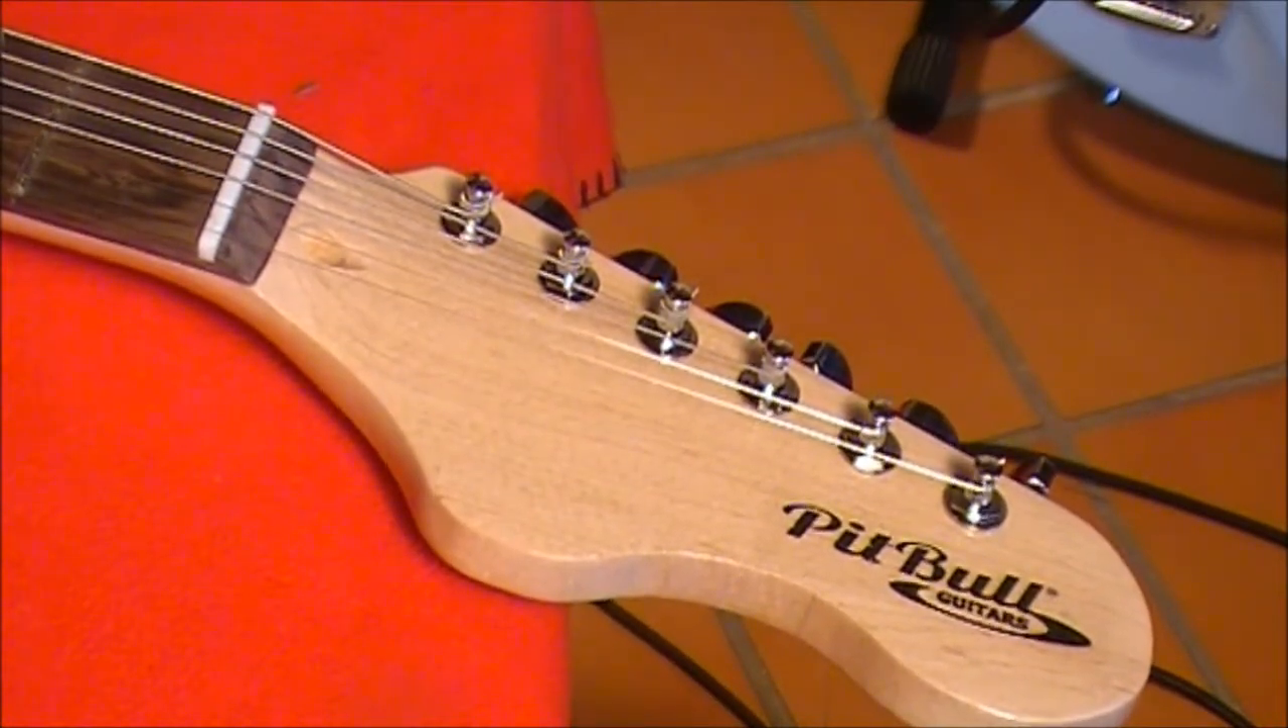So there you go, there's the six strings all mounted to the machine heads.